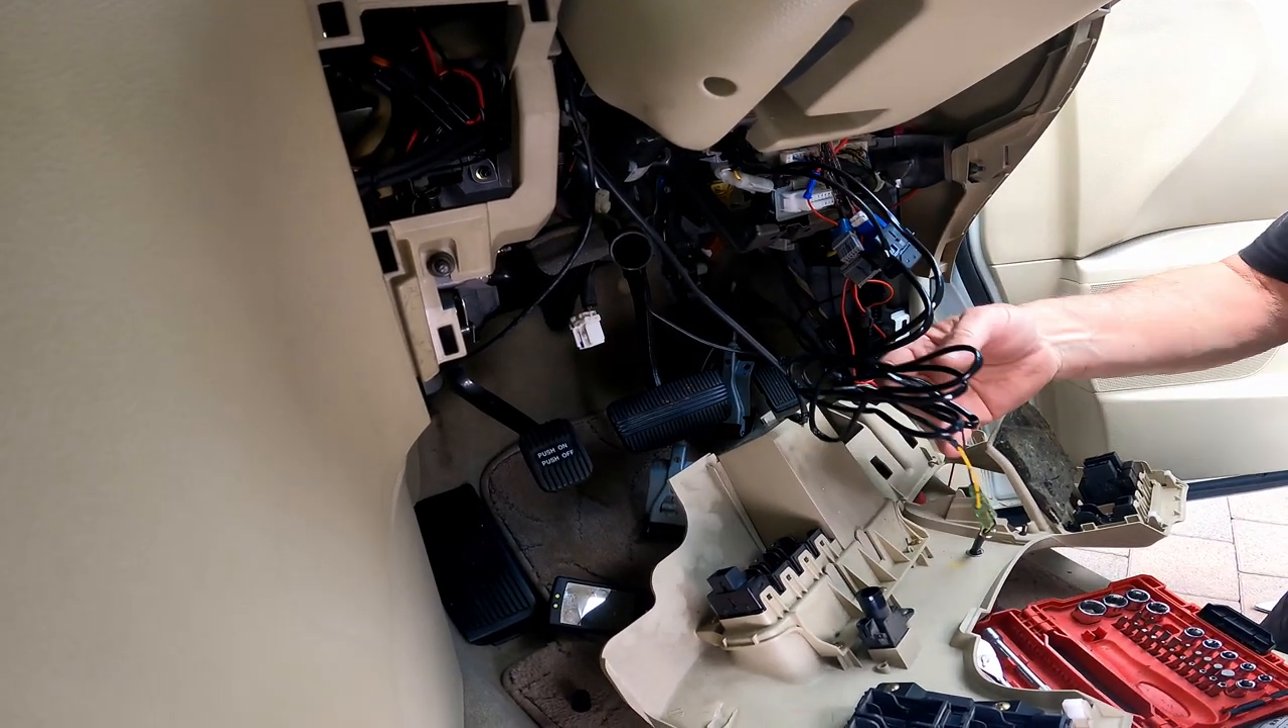Okay, so I've got Most of this part of the dash out.